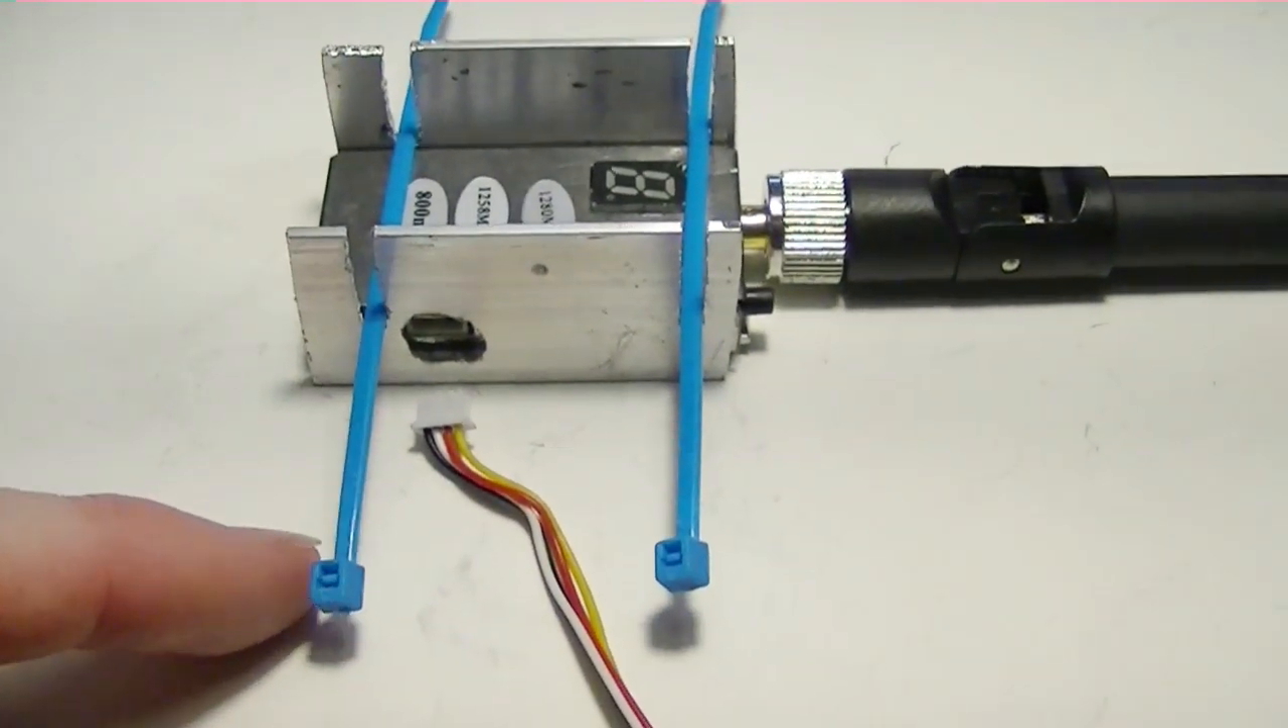So here's the finished product with the two pieces of aluminum angle iron and we got slots for the tie wraps to go through and a hole for the plug to go in to the video transmitter.